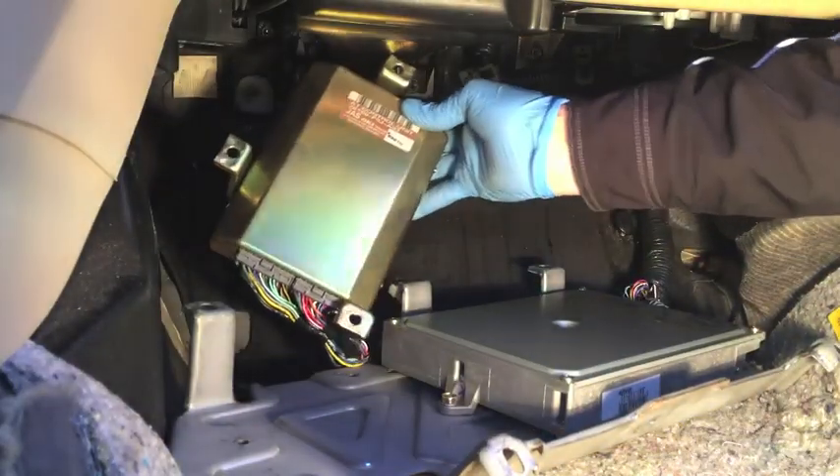And now the TCU or transmission control unit is free. Wiring harnesses are still hooked on.